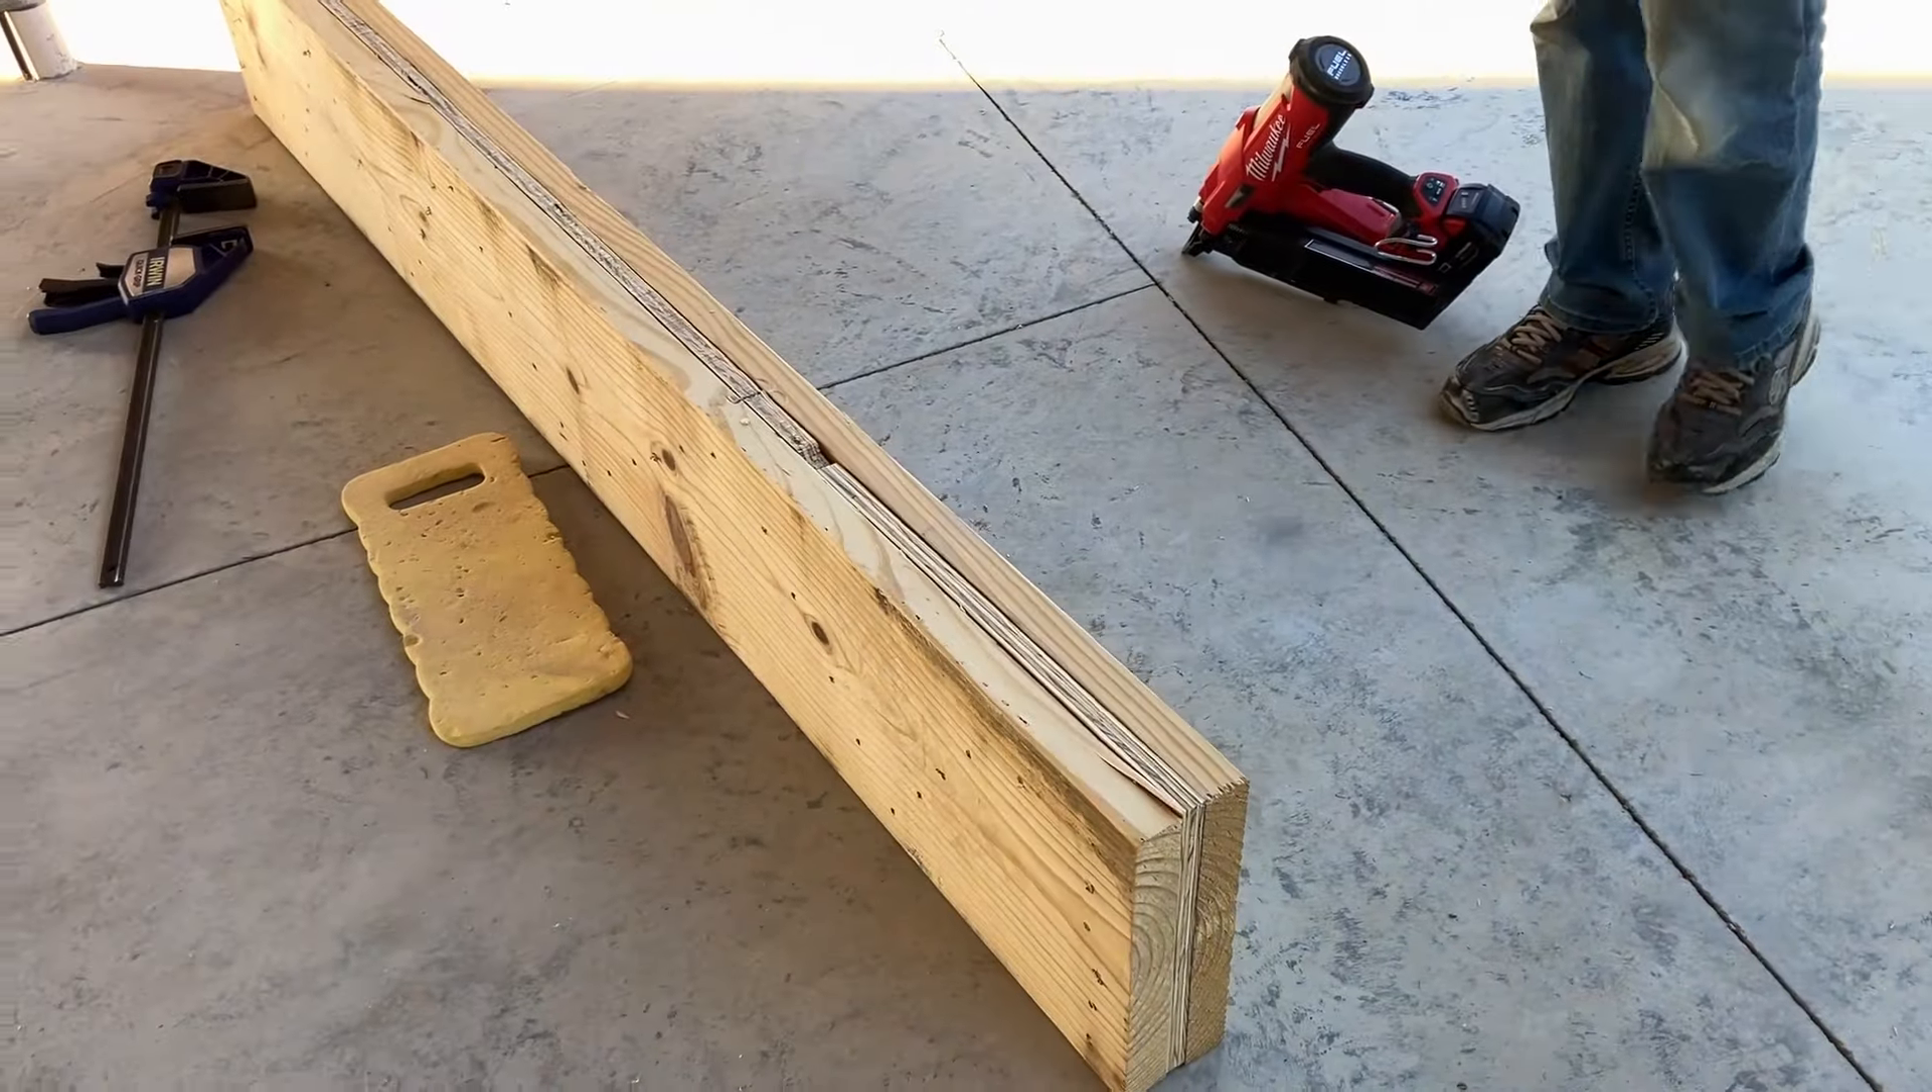I see you've got the header board all put together and ready to go up.